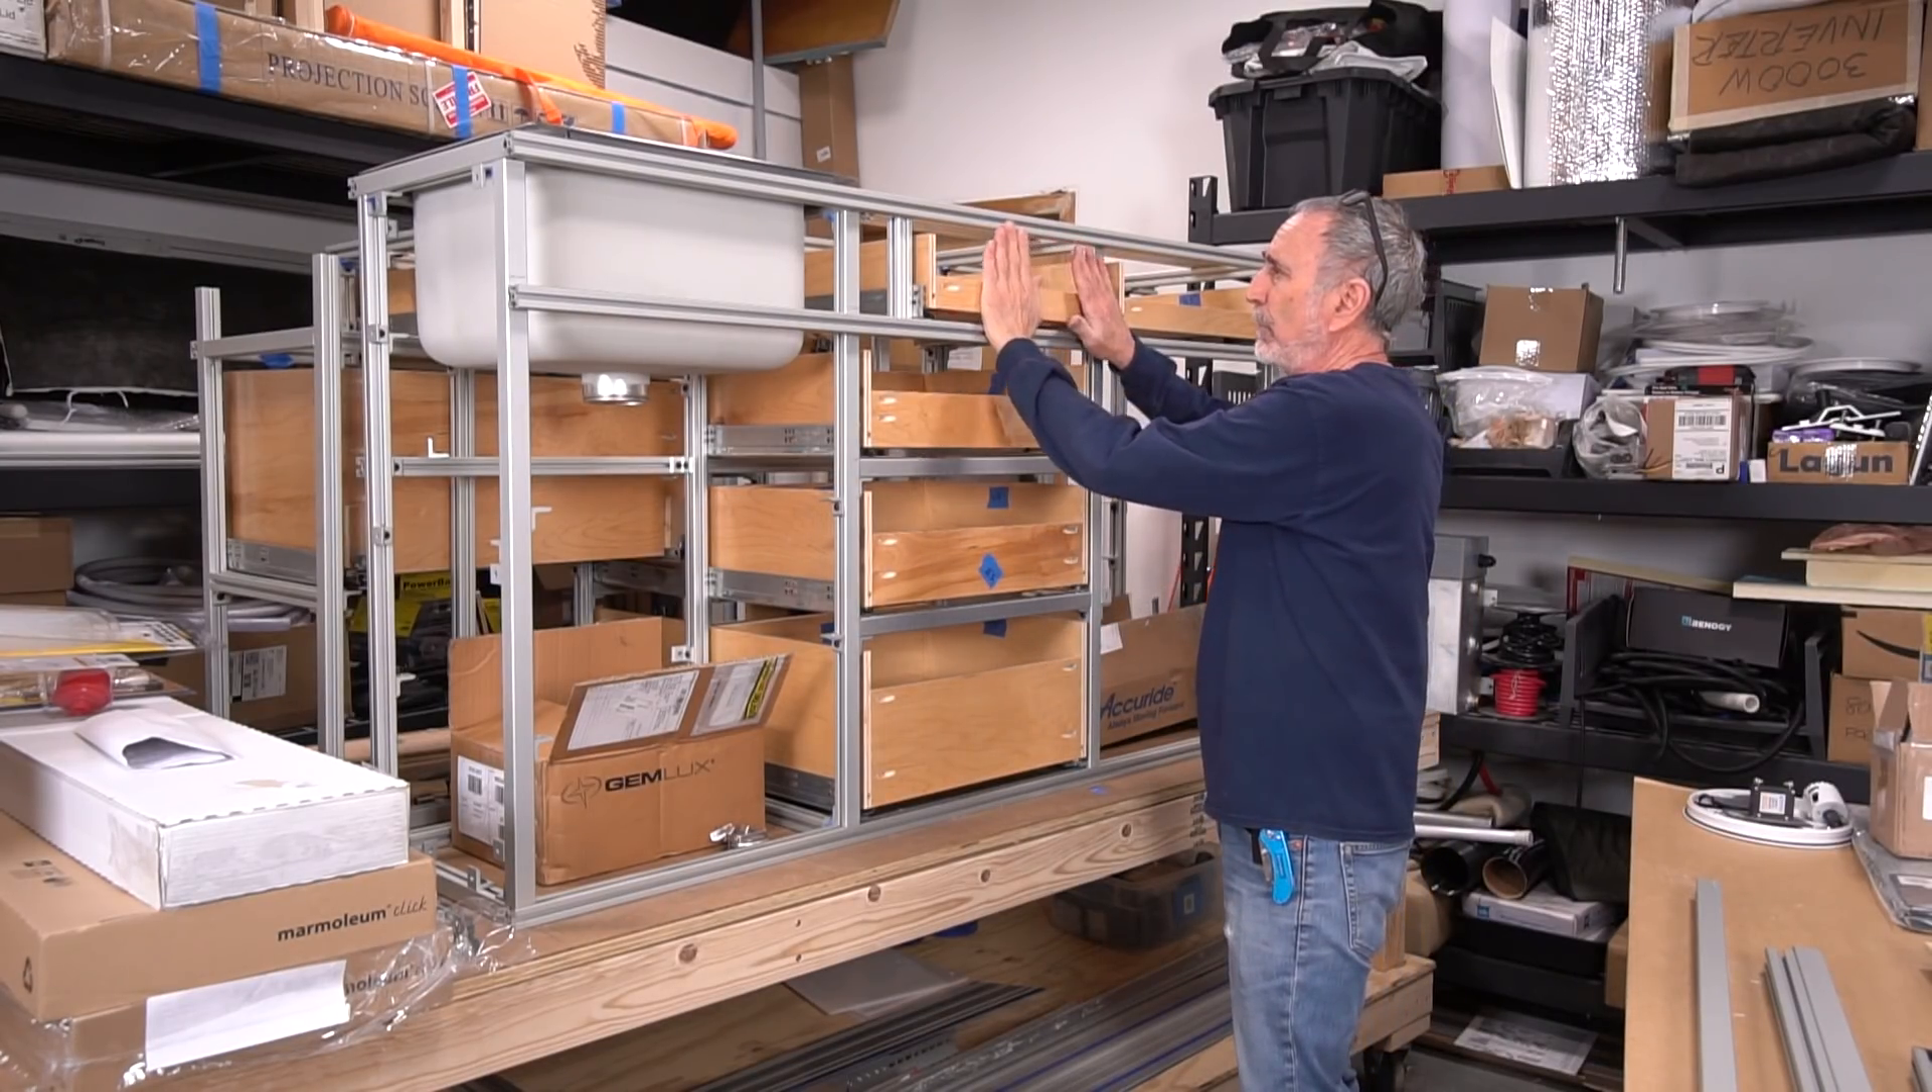This is half inch pre-finished maple and these drawer boxes are now waiting for their drawer faces.